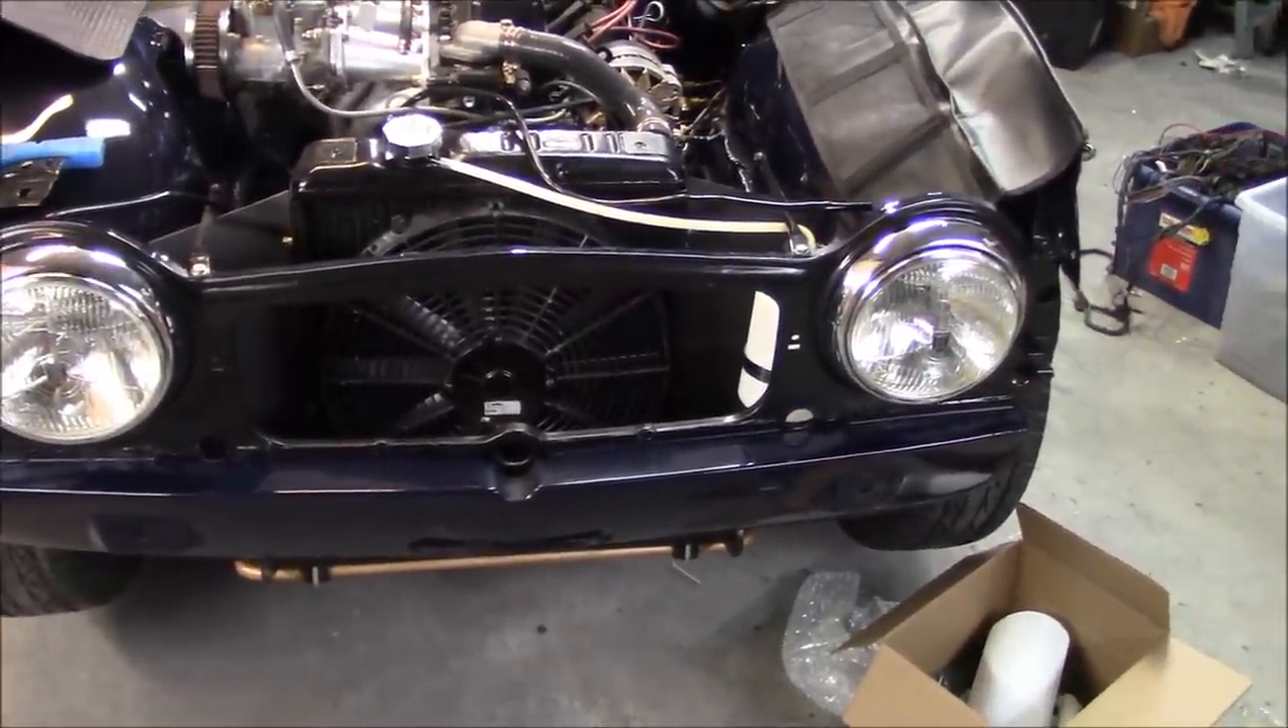Alright guys, there's a quick look of both the headlights fitted. And I think they look good.